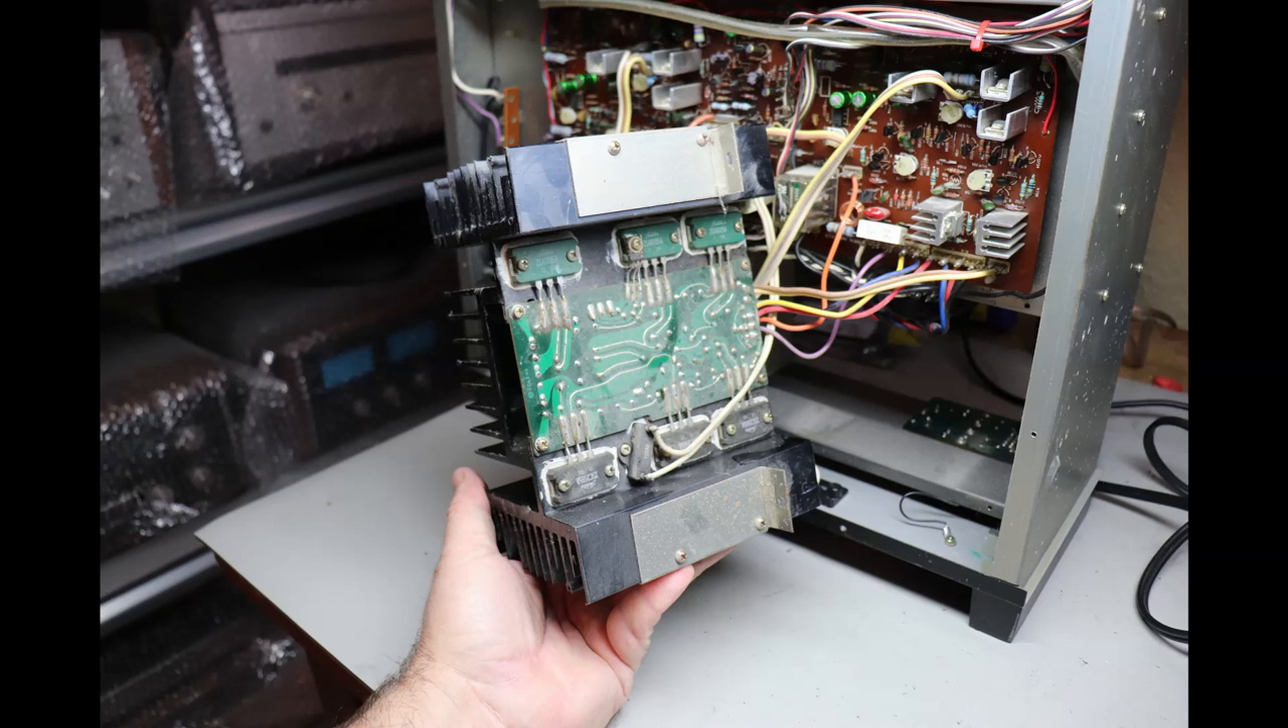You know with the heat sinks I removed the heat sink assembly and once I remove that then I'm able to access the power transistors and the interface assembly that connects them to the heat sink.